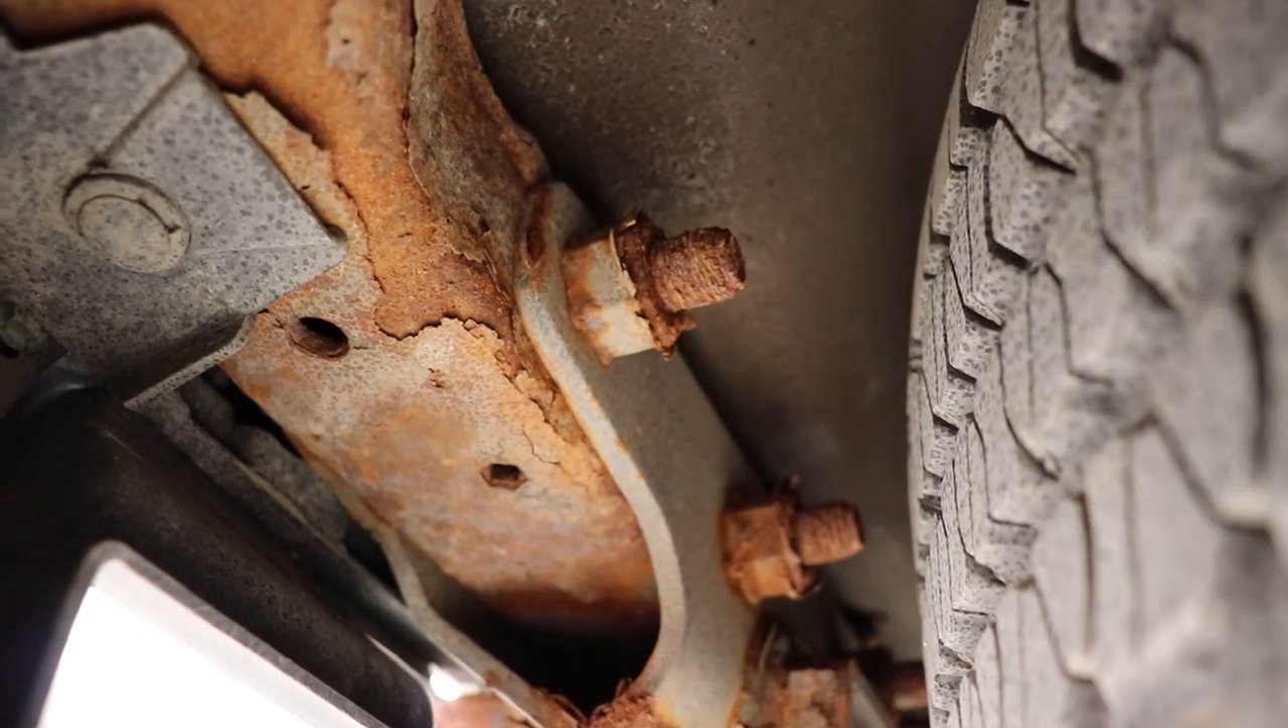But you see how these bolts are sticking through.